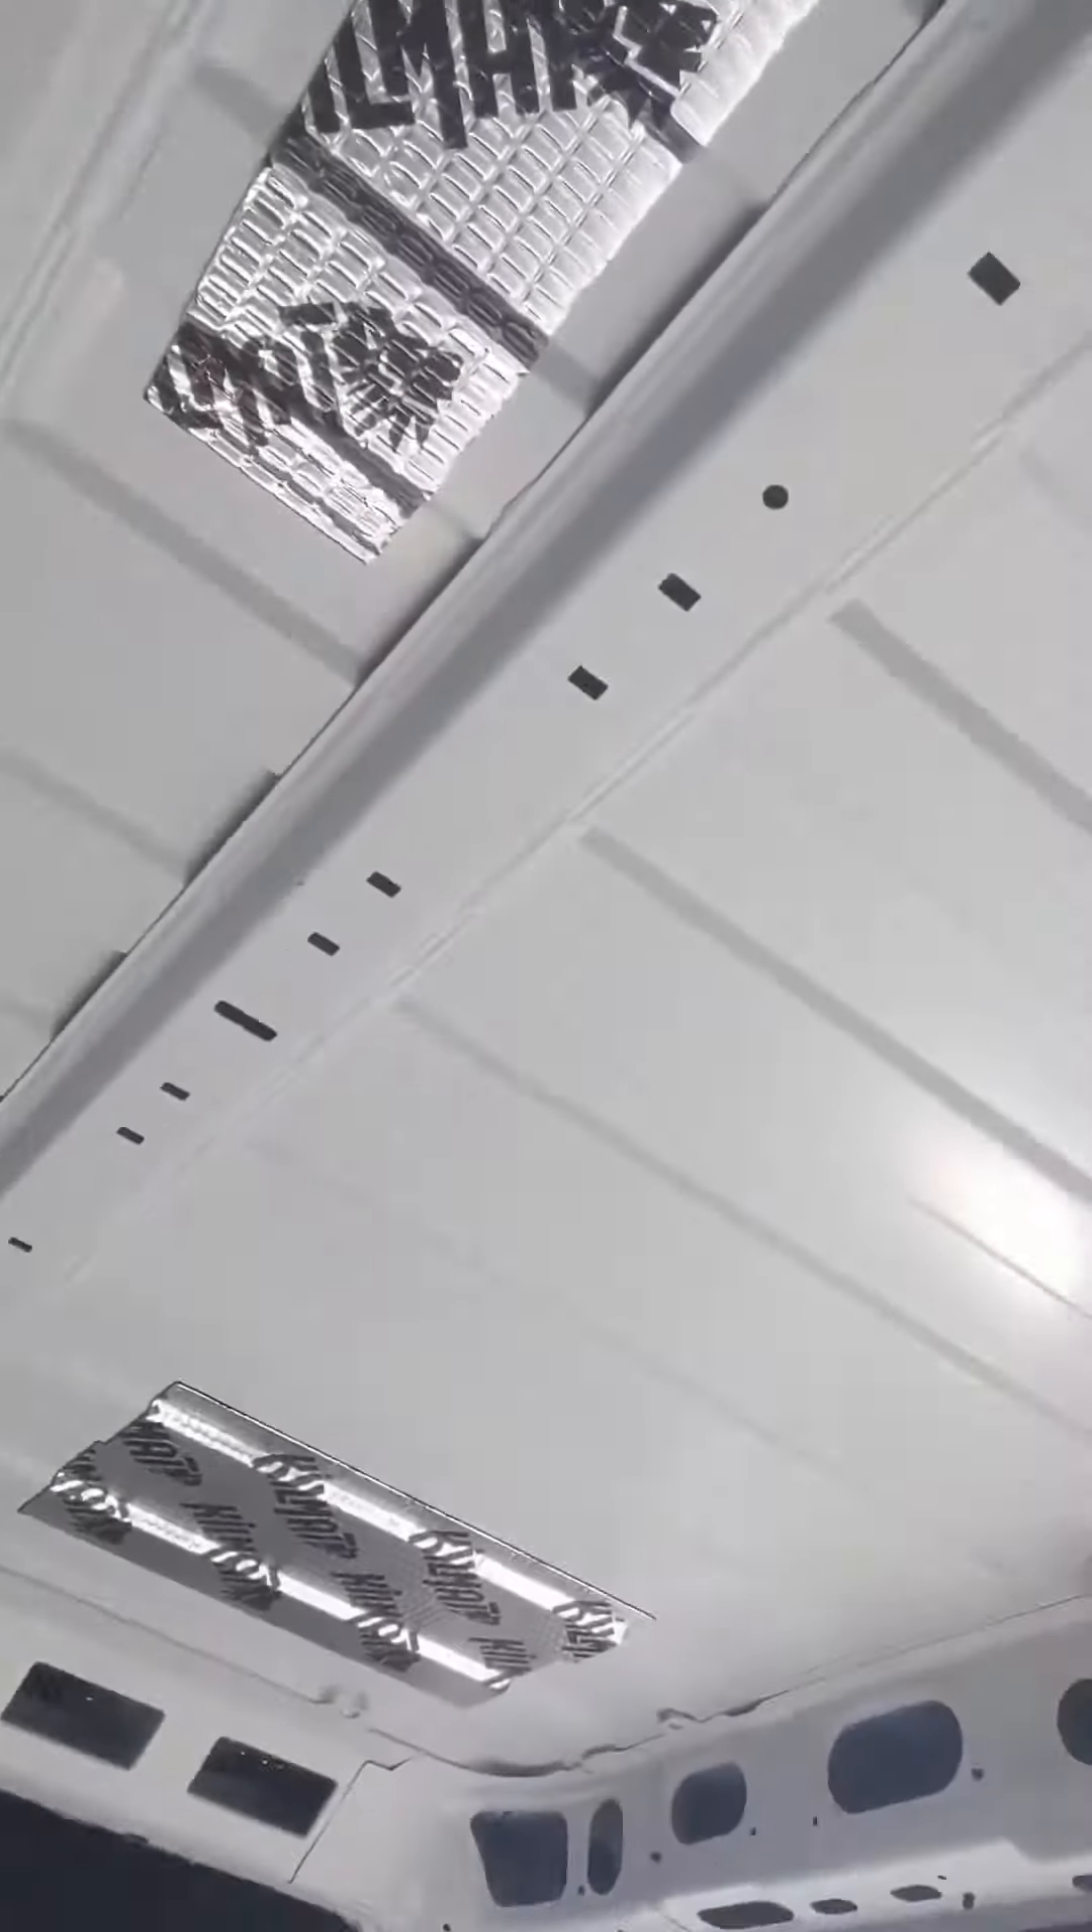I'm not finished because look I didn't do my ceiling yet so I have to insulate.